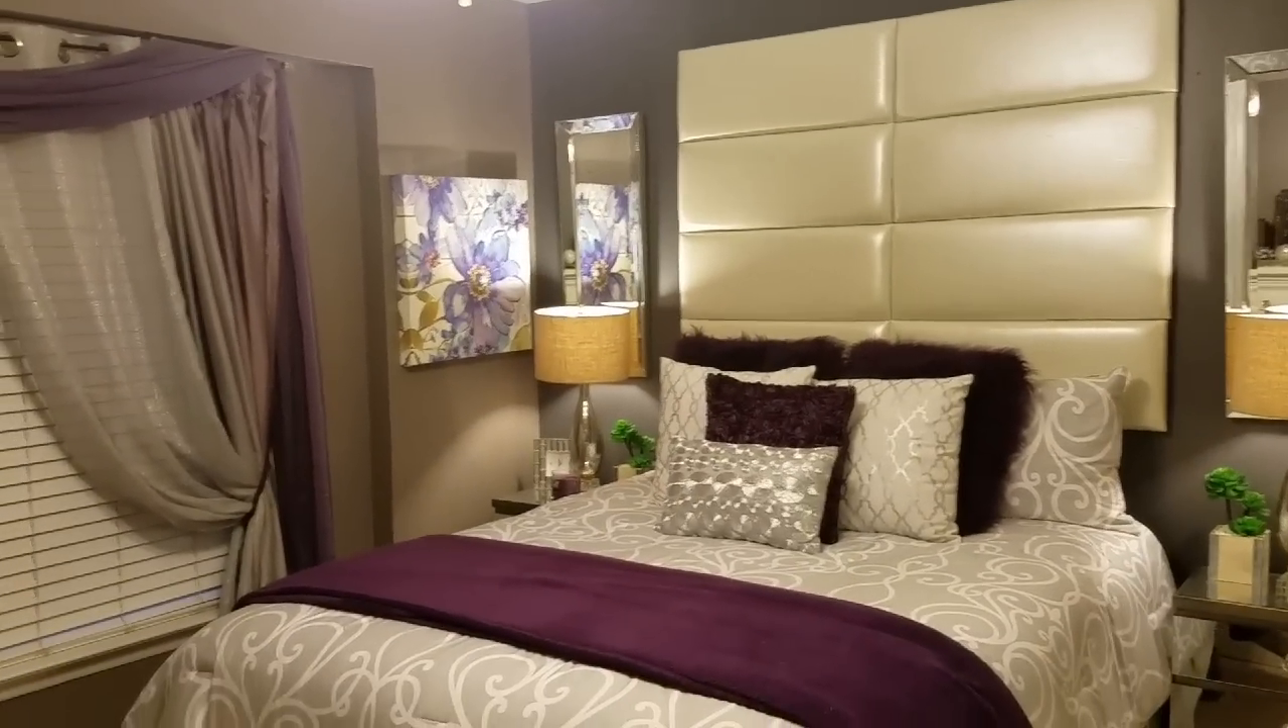So this is the finished look of the panels that was placed up of course by me.